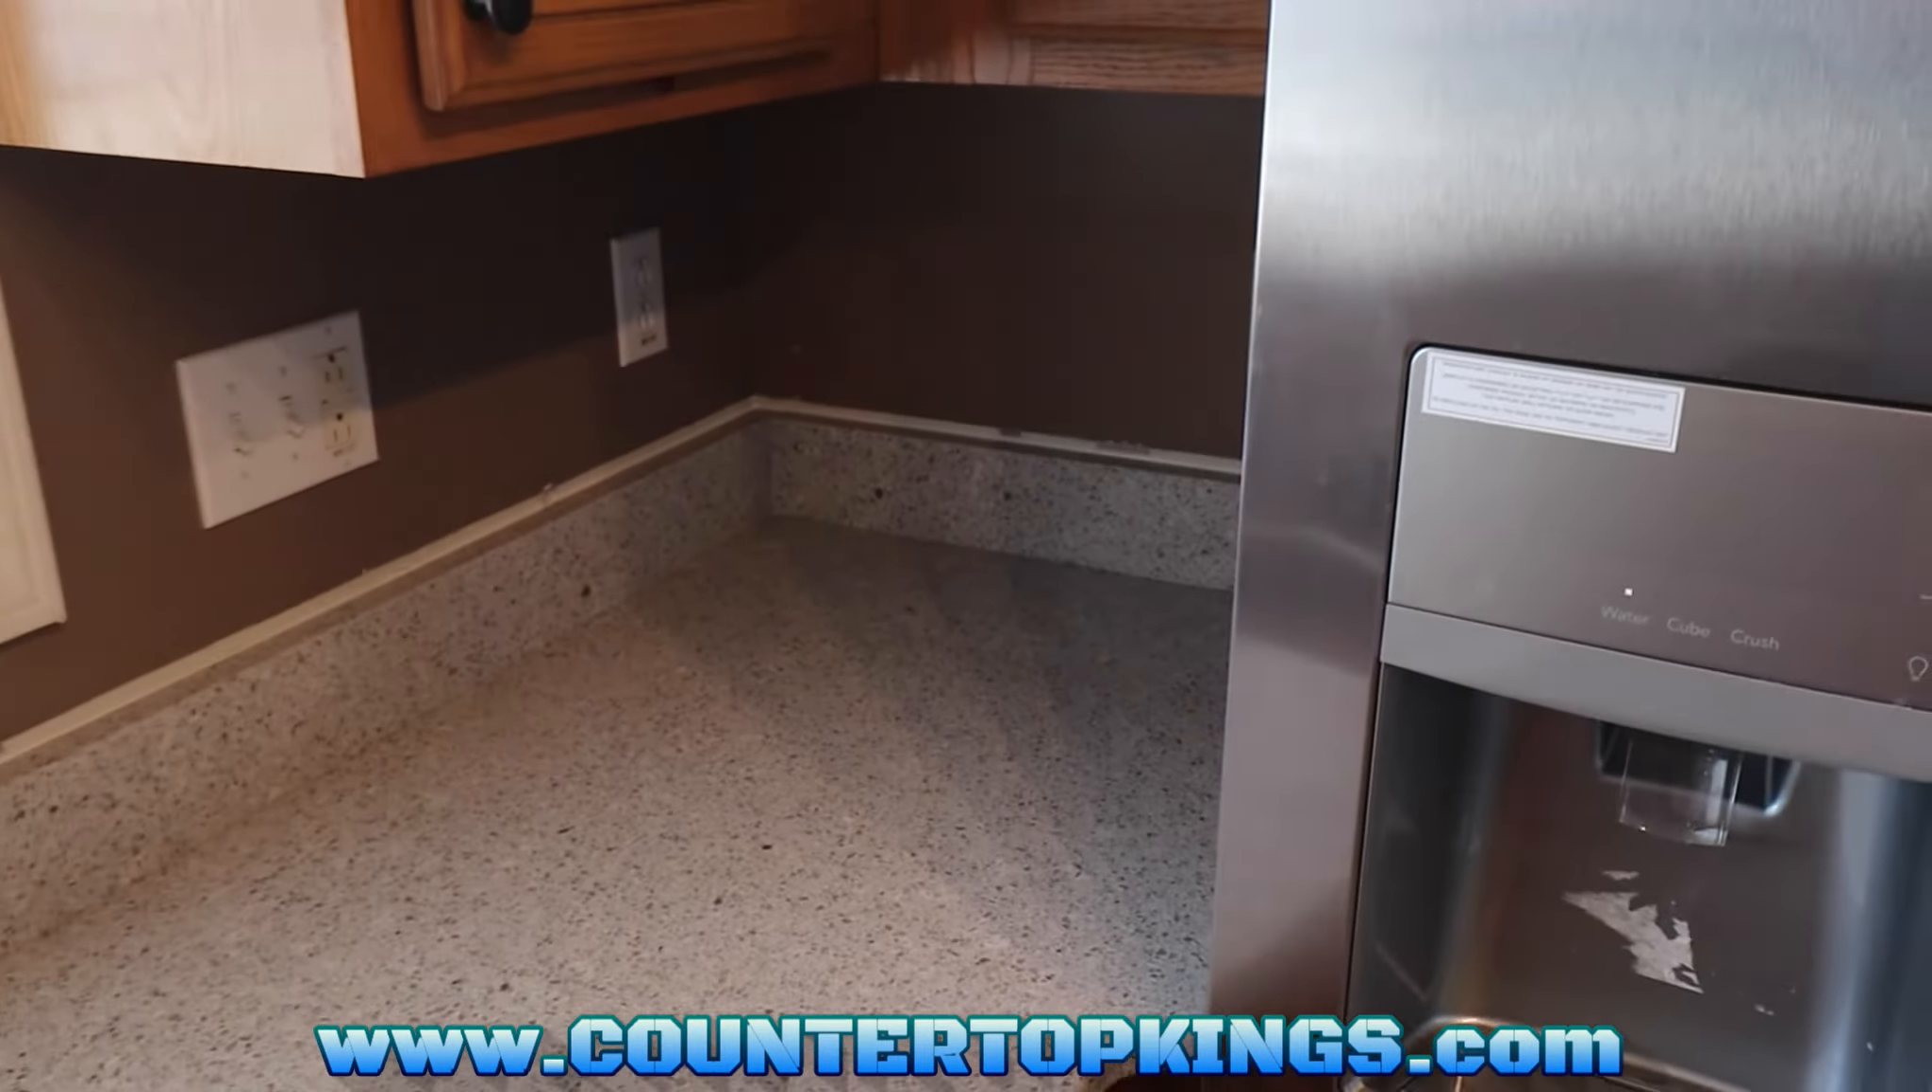I put the nails back in. We got the backsplash installed, caulked out.